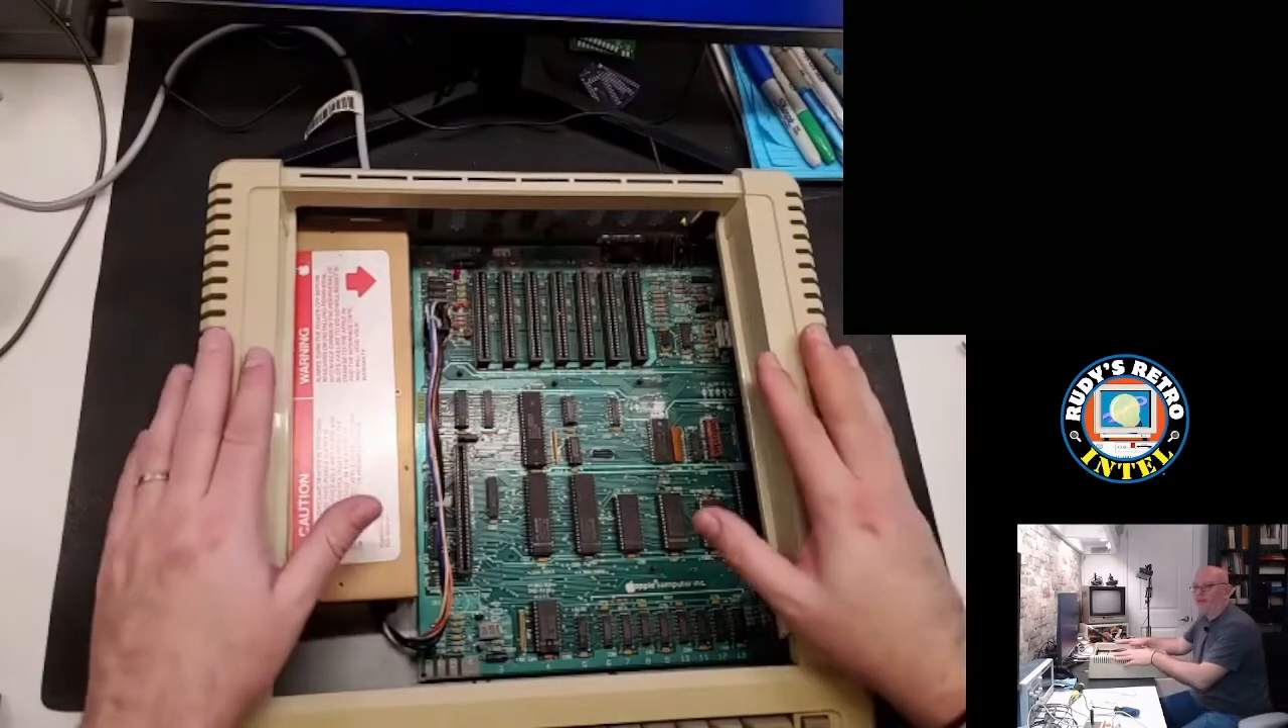Okay, so I've opened up the case on the Apple IIe and removed the cards.